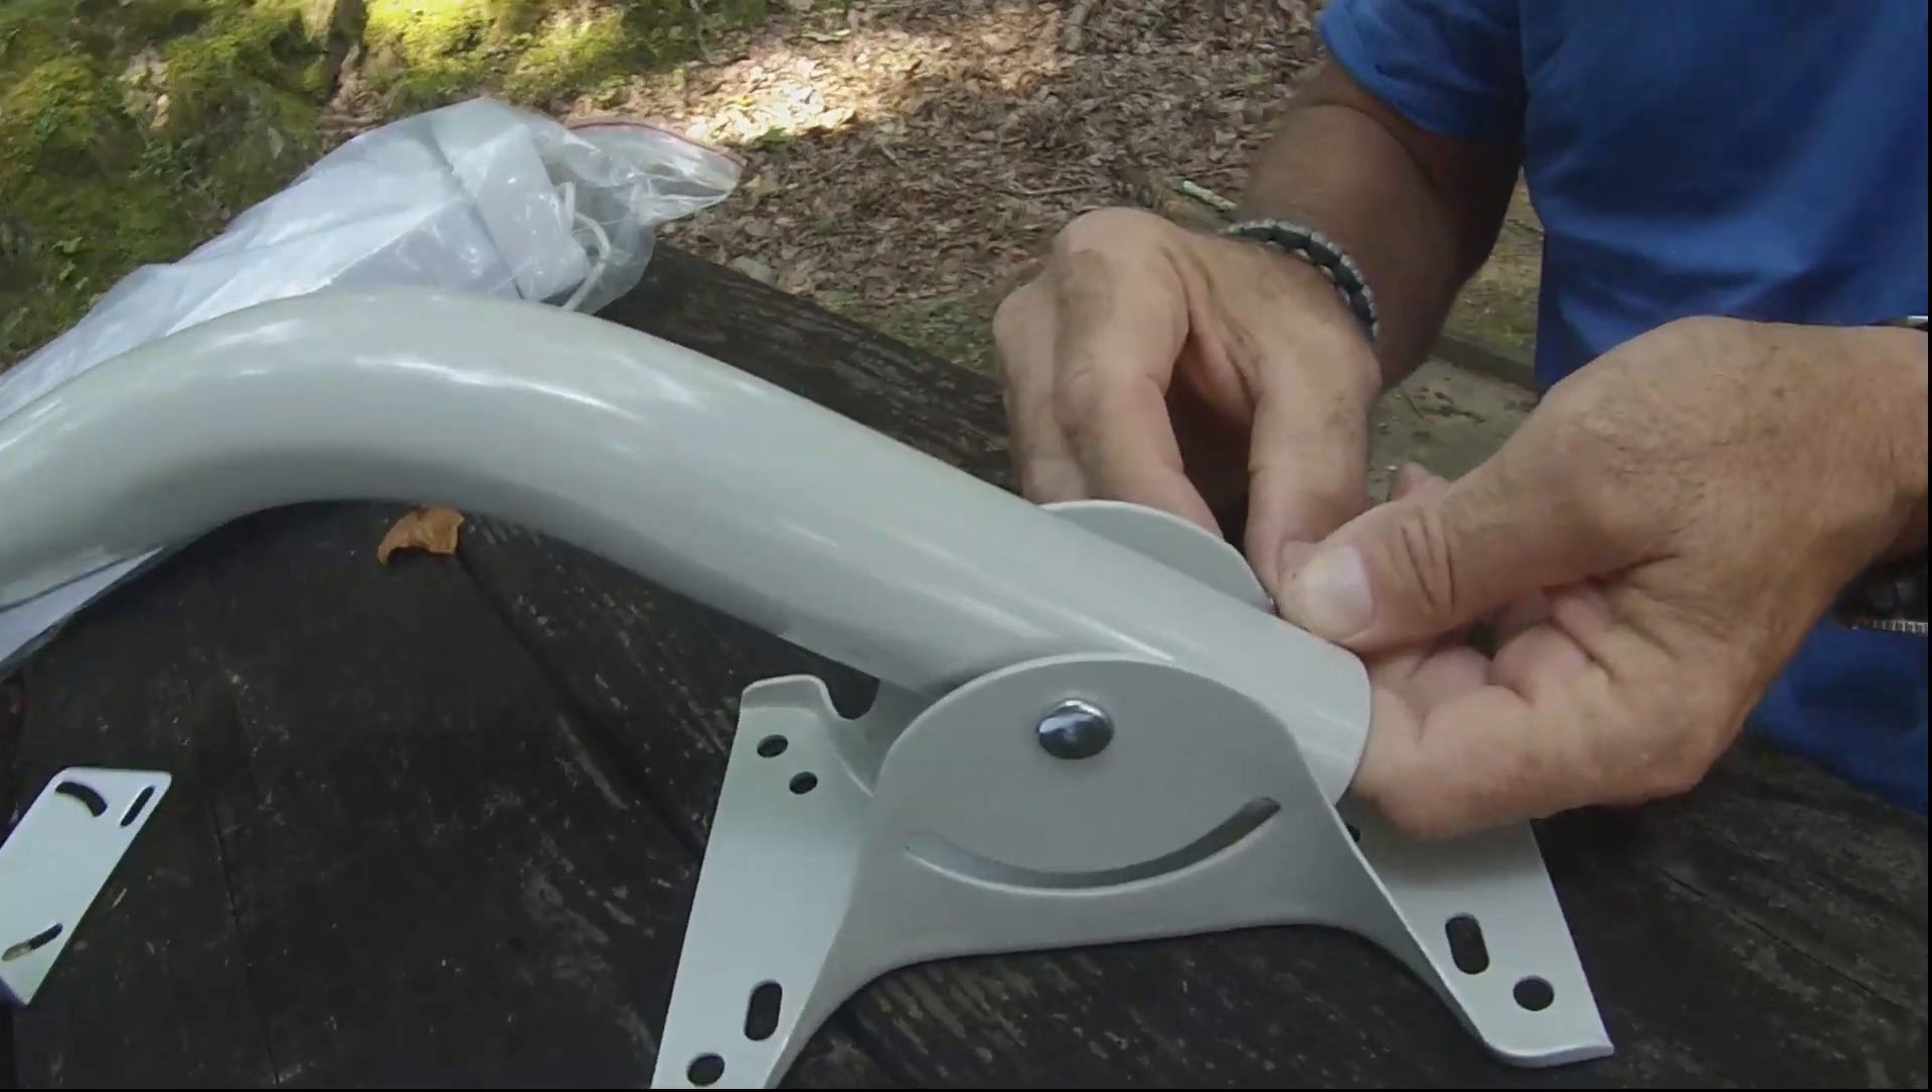Here I've already installed the pivot bolt that the mounting arm pivots around on the base.